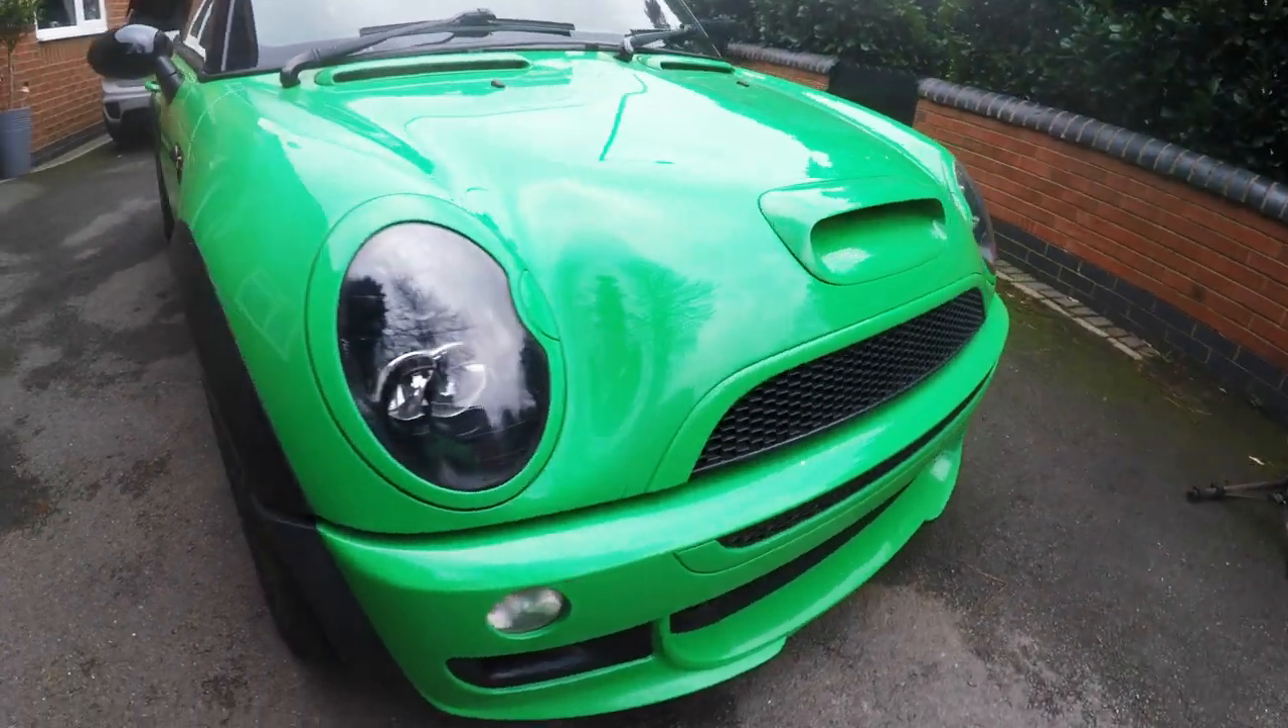Okay, so that's the larger Leap Bonnet Scoop fitted to the car.